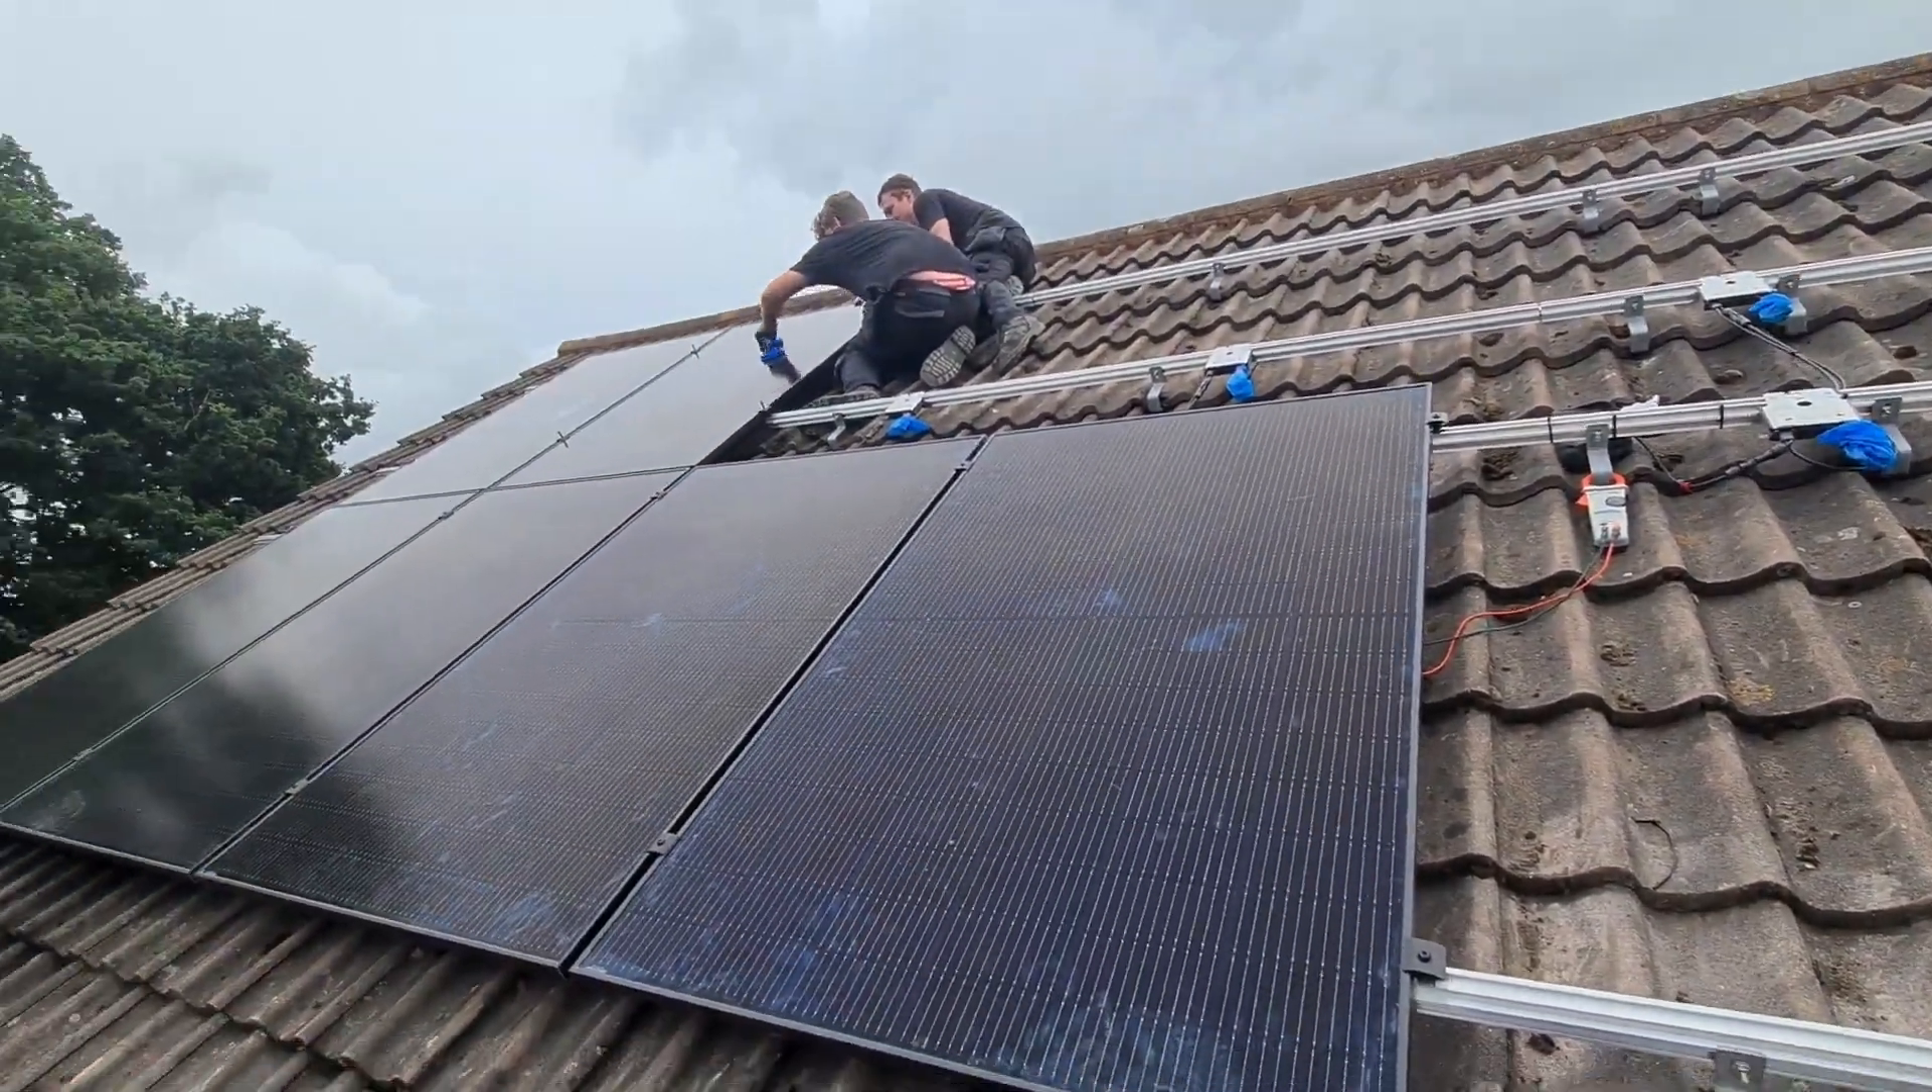The guys have got the rails on this side of the roof already, there's another six panels going on the other side.